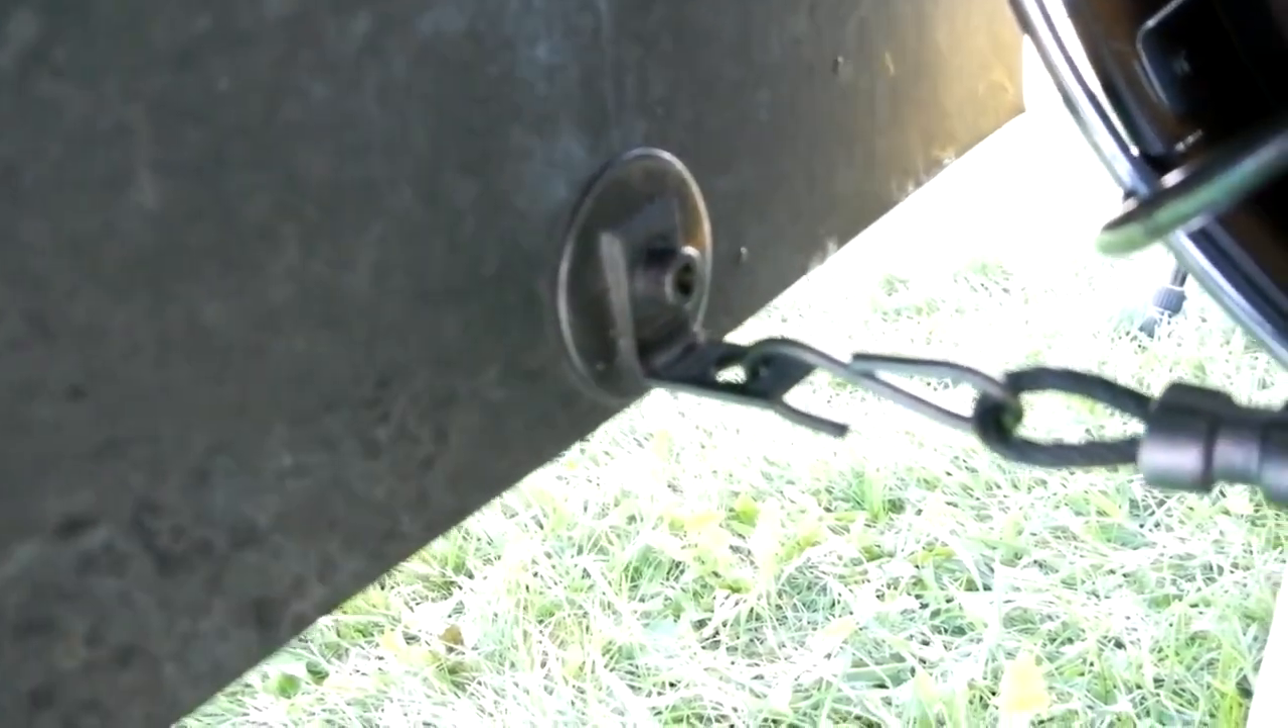Here you see the cable attached to the small angle bracket with the s hook and it just goes right across to the other side.